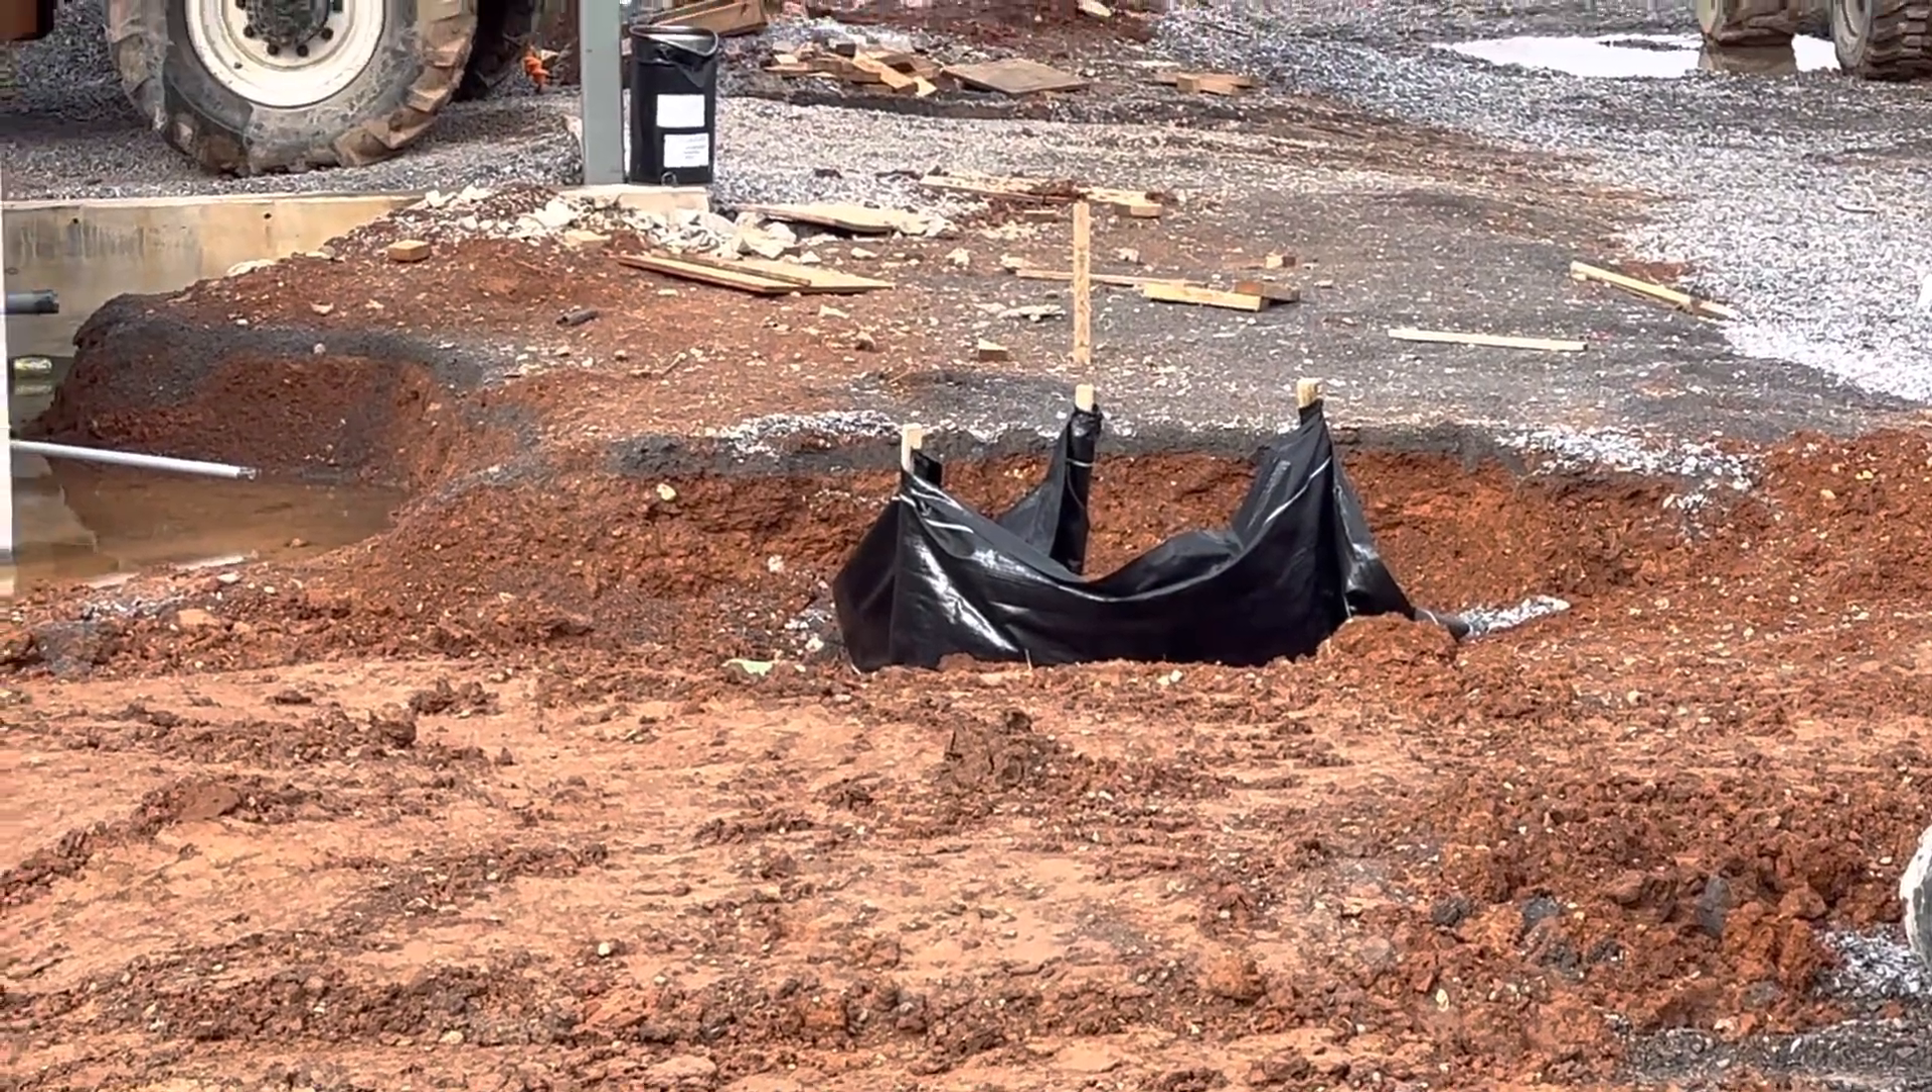Also you can see here like the we installed the silt fence around the catch basin or for erosion control.